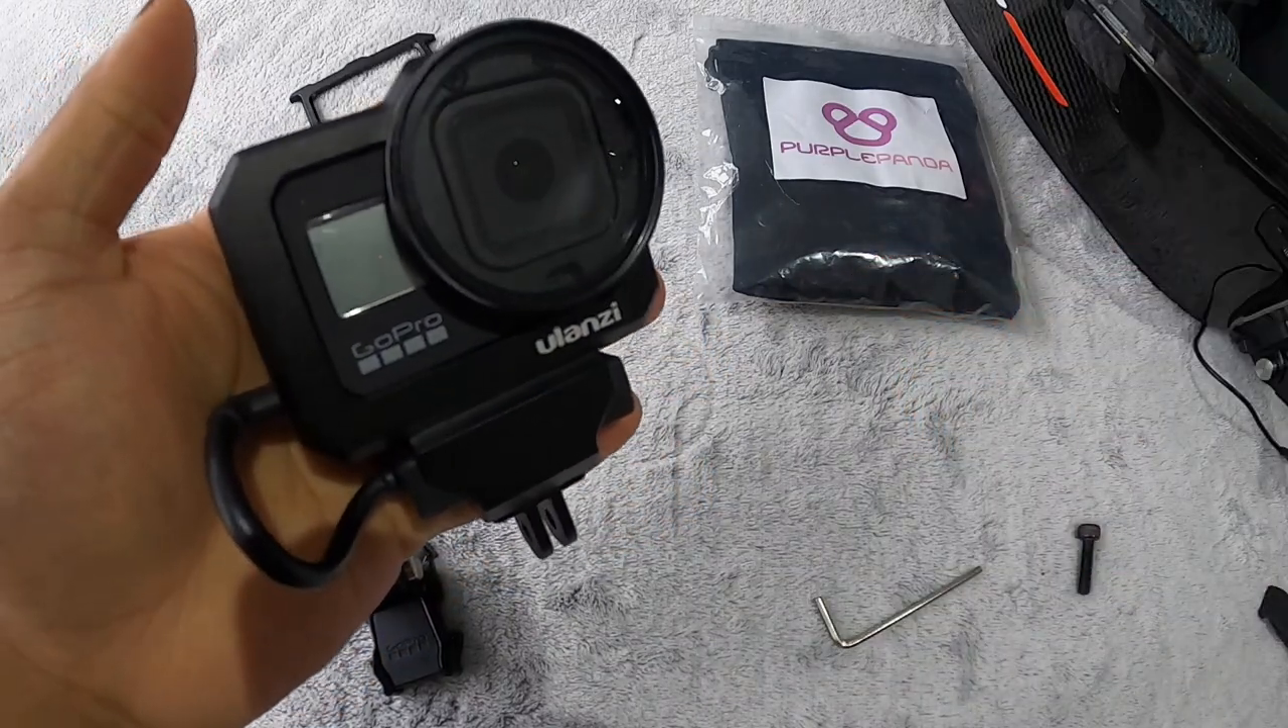We've got our adapter on we've got our protective filter case on.